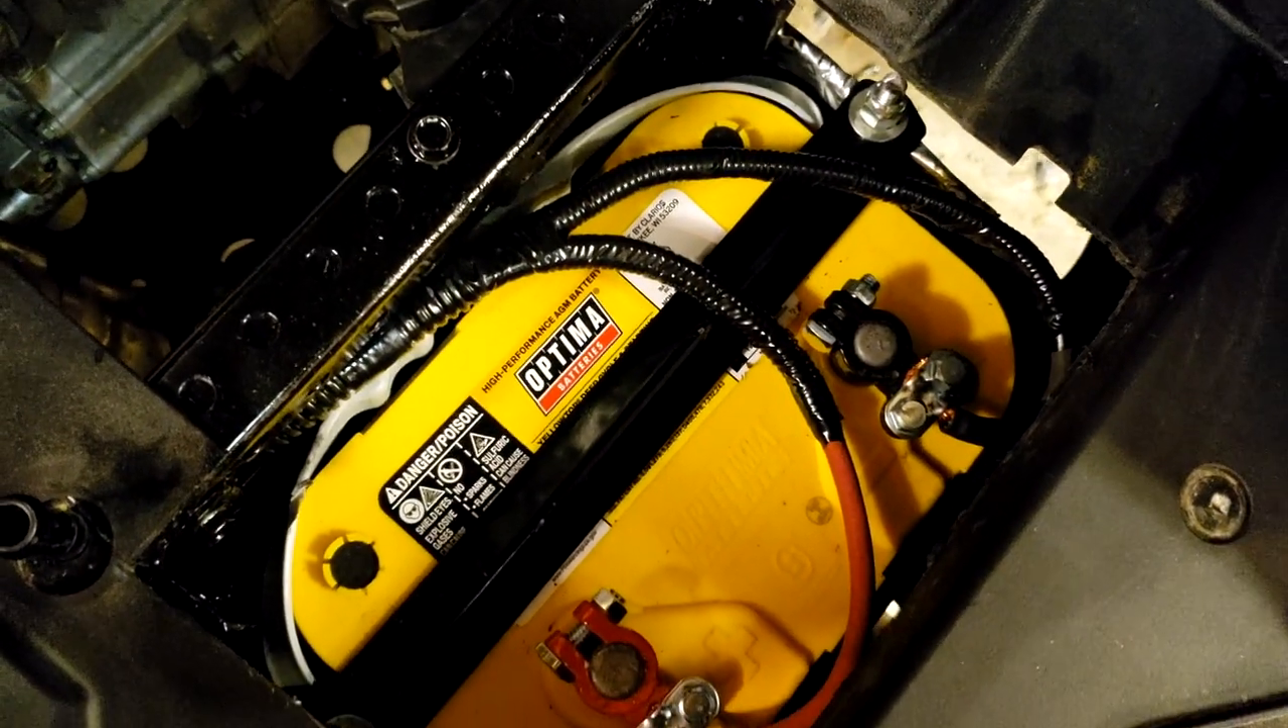All right so here's our finished product the battery cables run over here everything's connected working.